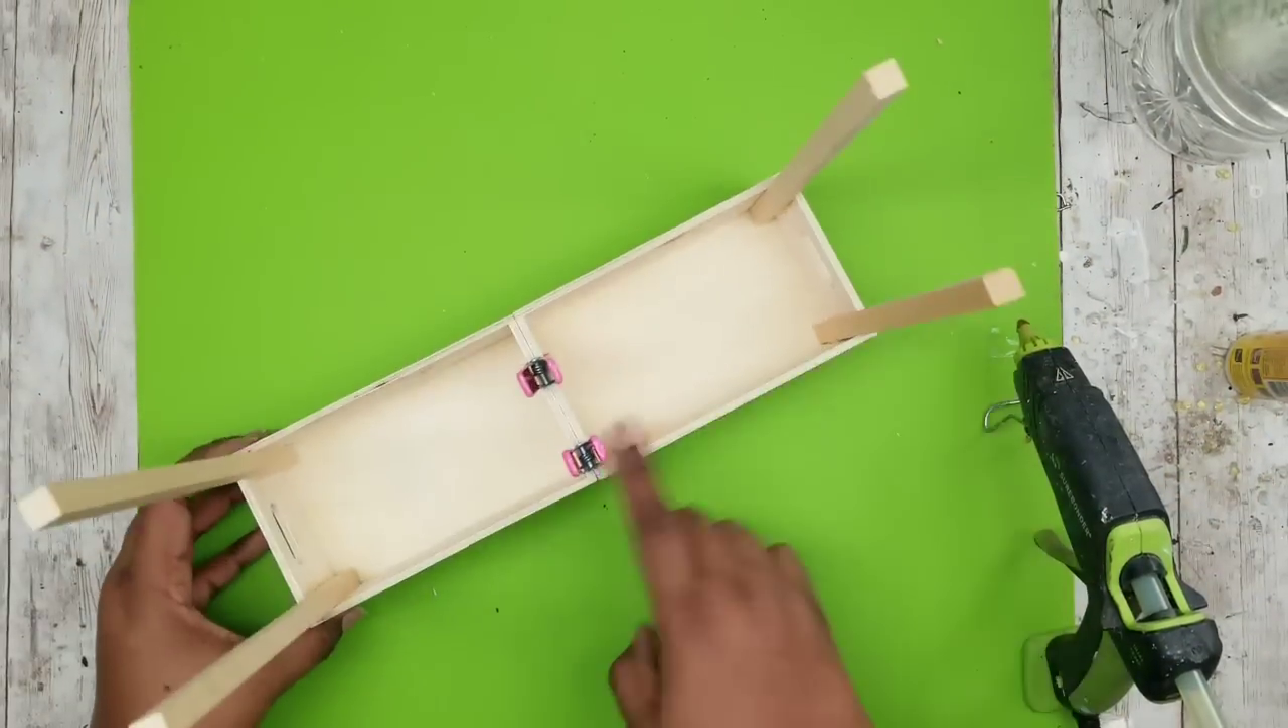So I'm going to add one of these dowels to each one of the corners and there you have it you have your four supports at the corner of your planter crate.